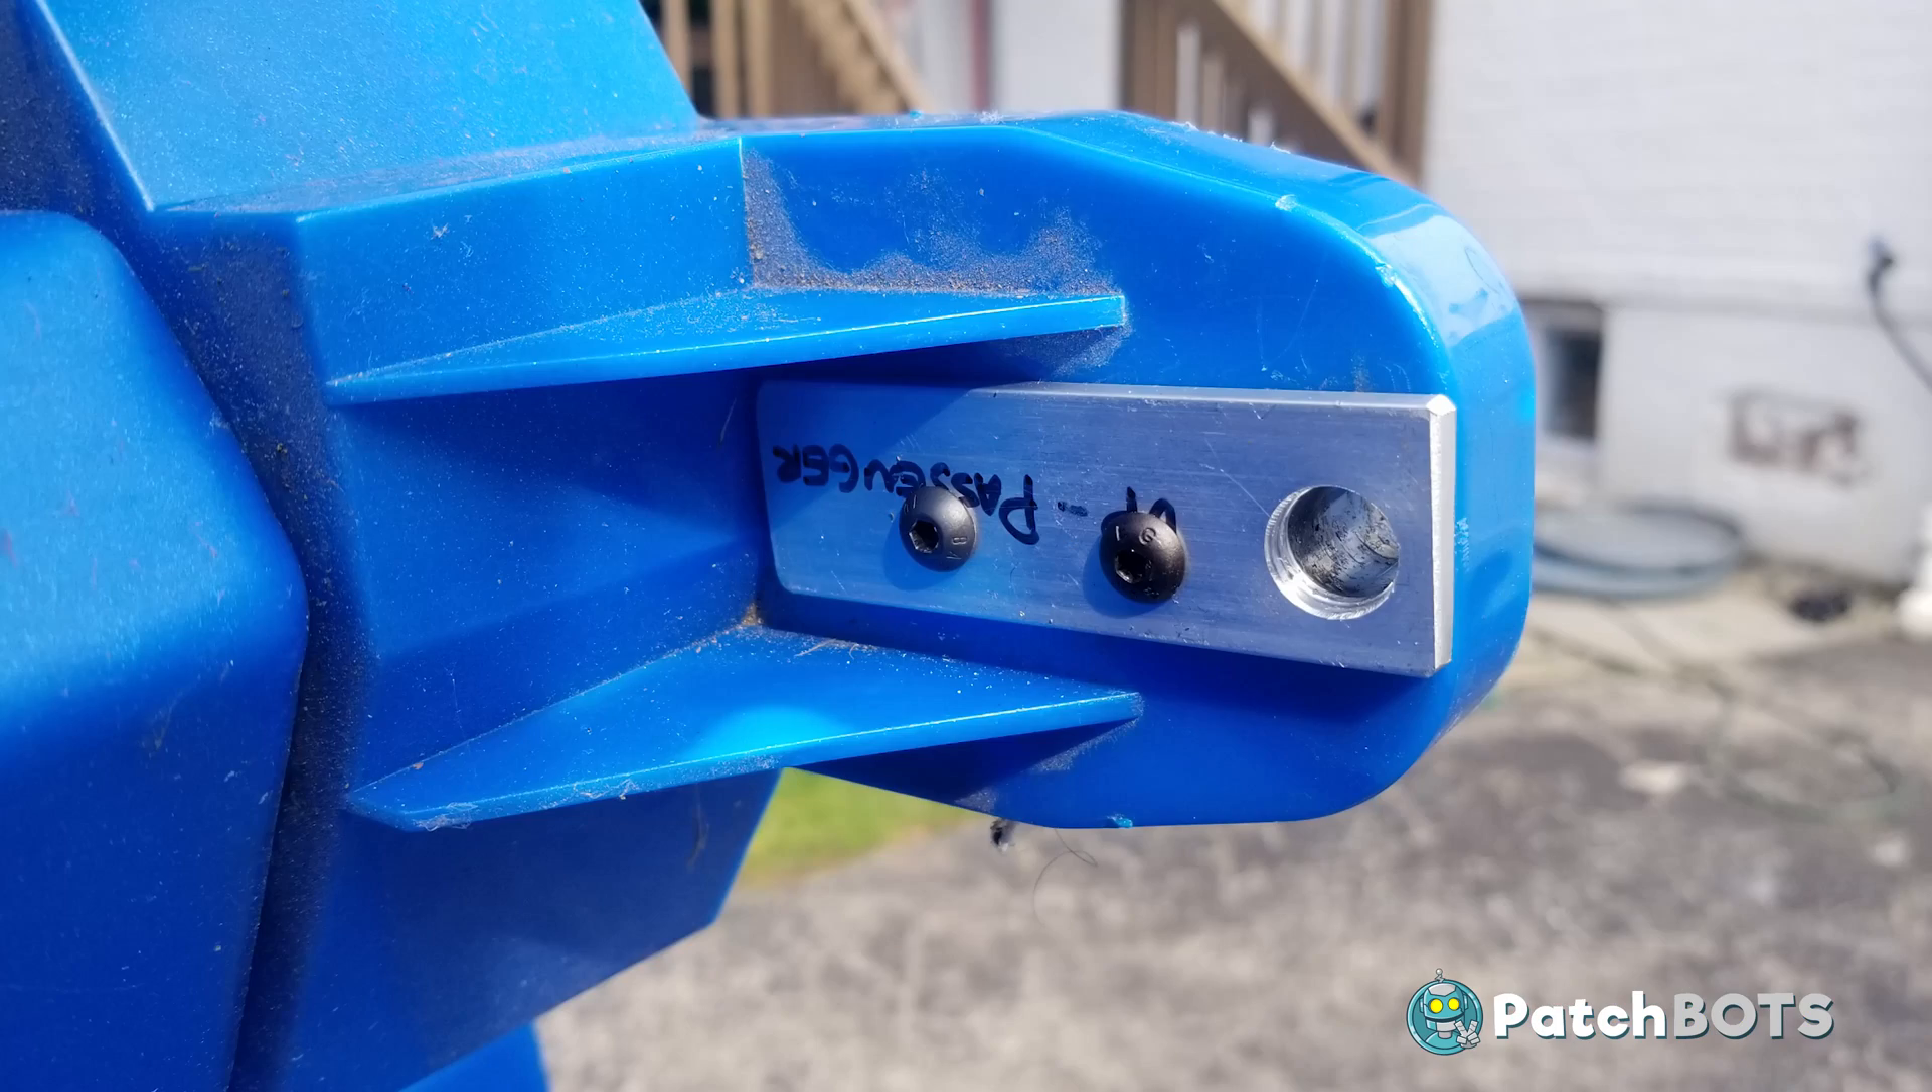Then I secured the aluminum to the Jeep with two M5 screws and some lock nuts and boom reinforced holes.